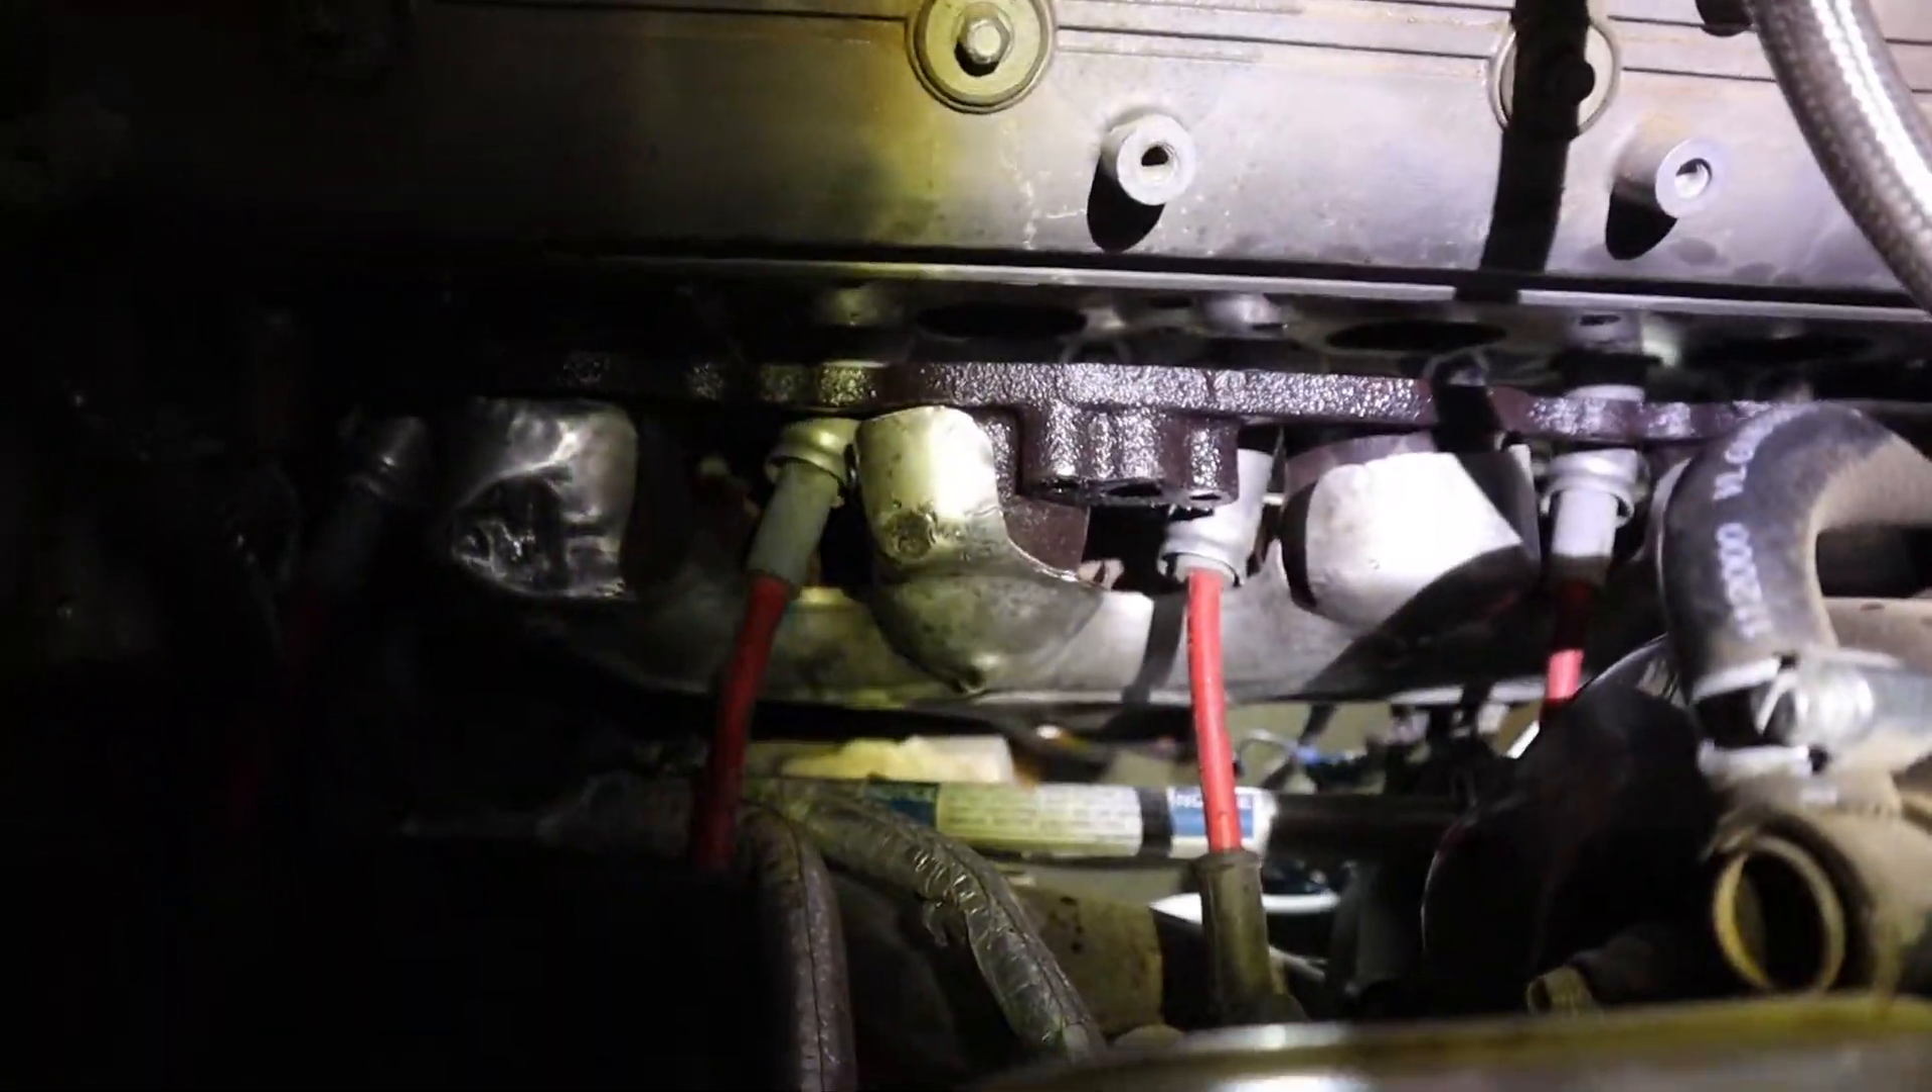Something you'll probably want to do that i haven't done yet is pull these plug wires completely out.